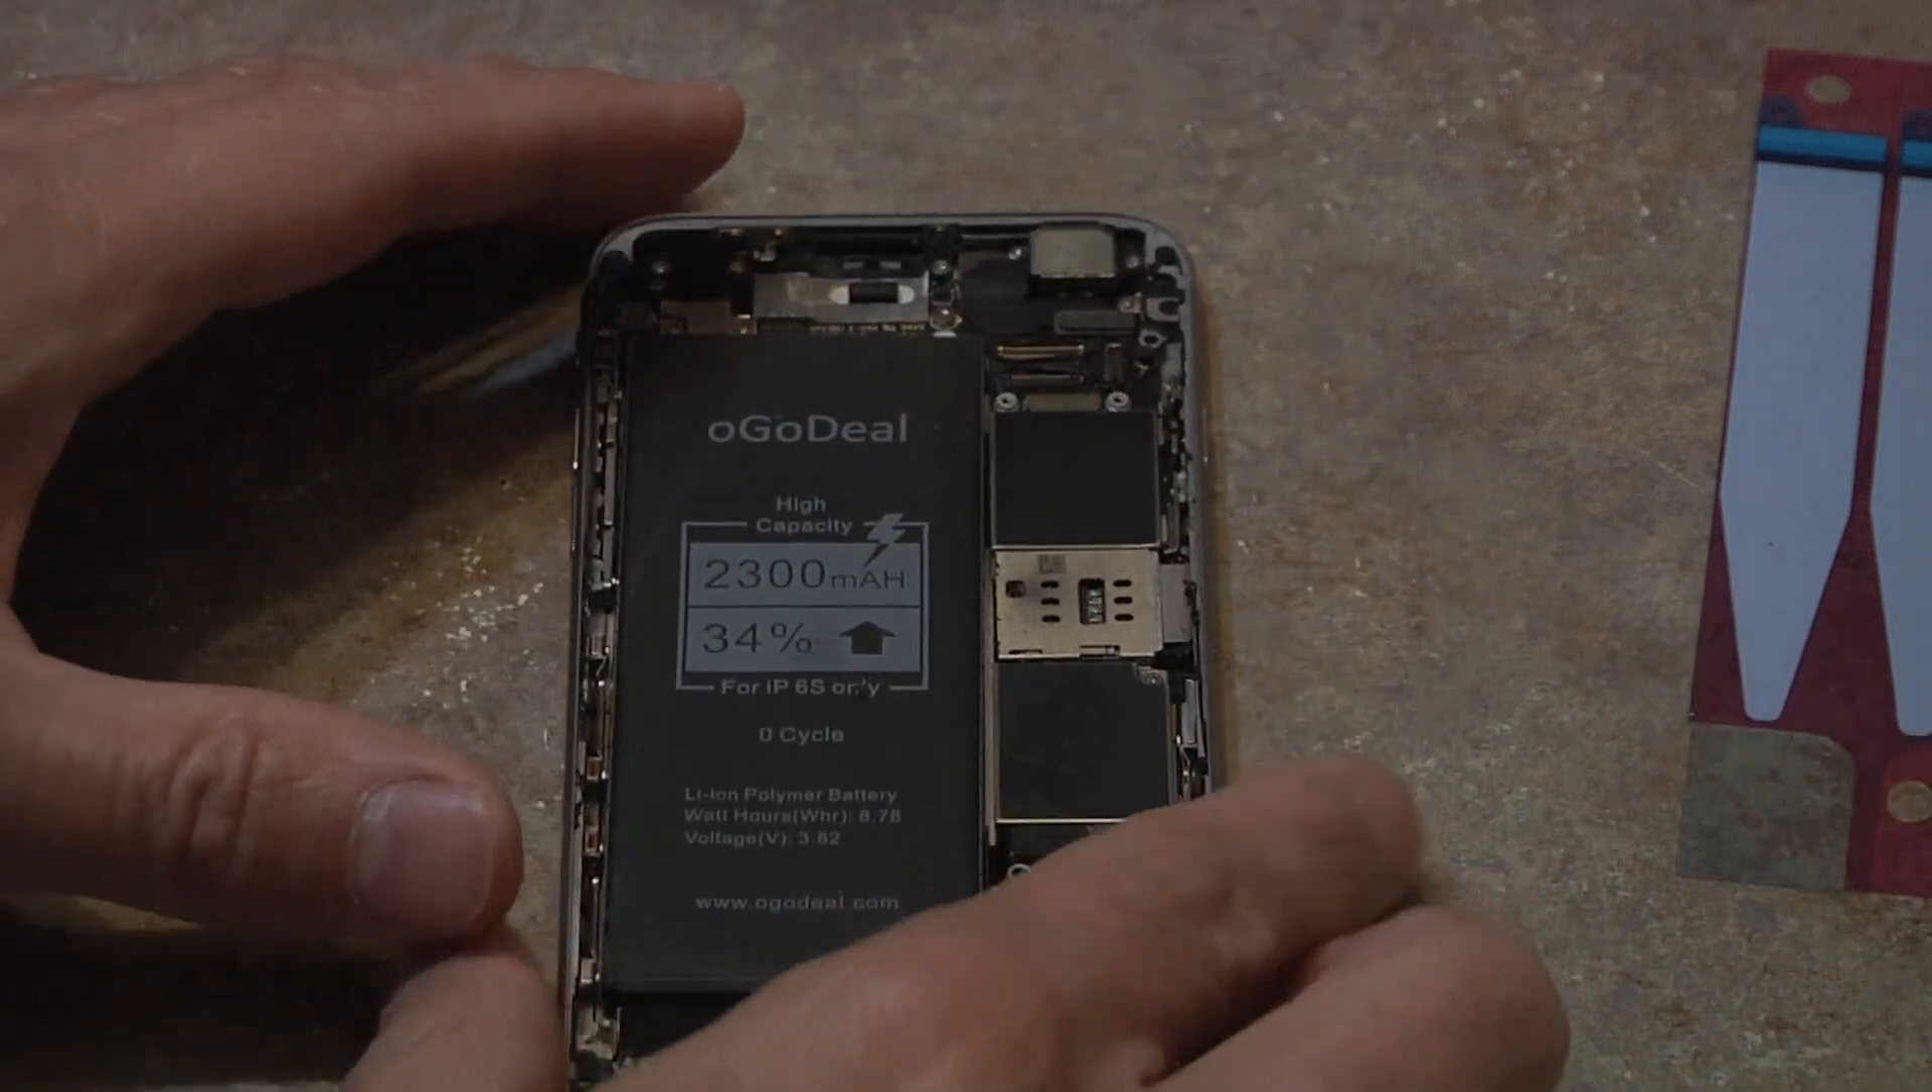So we have the battery in place and nothing caught on fire.